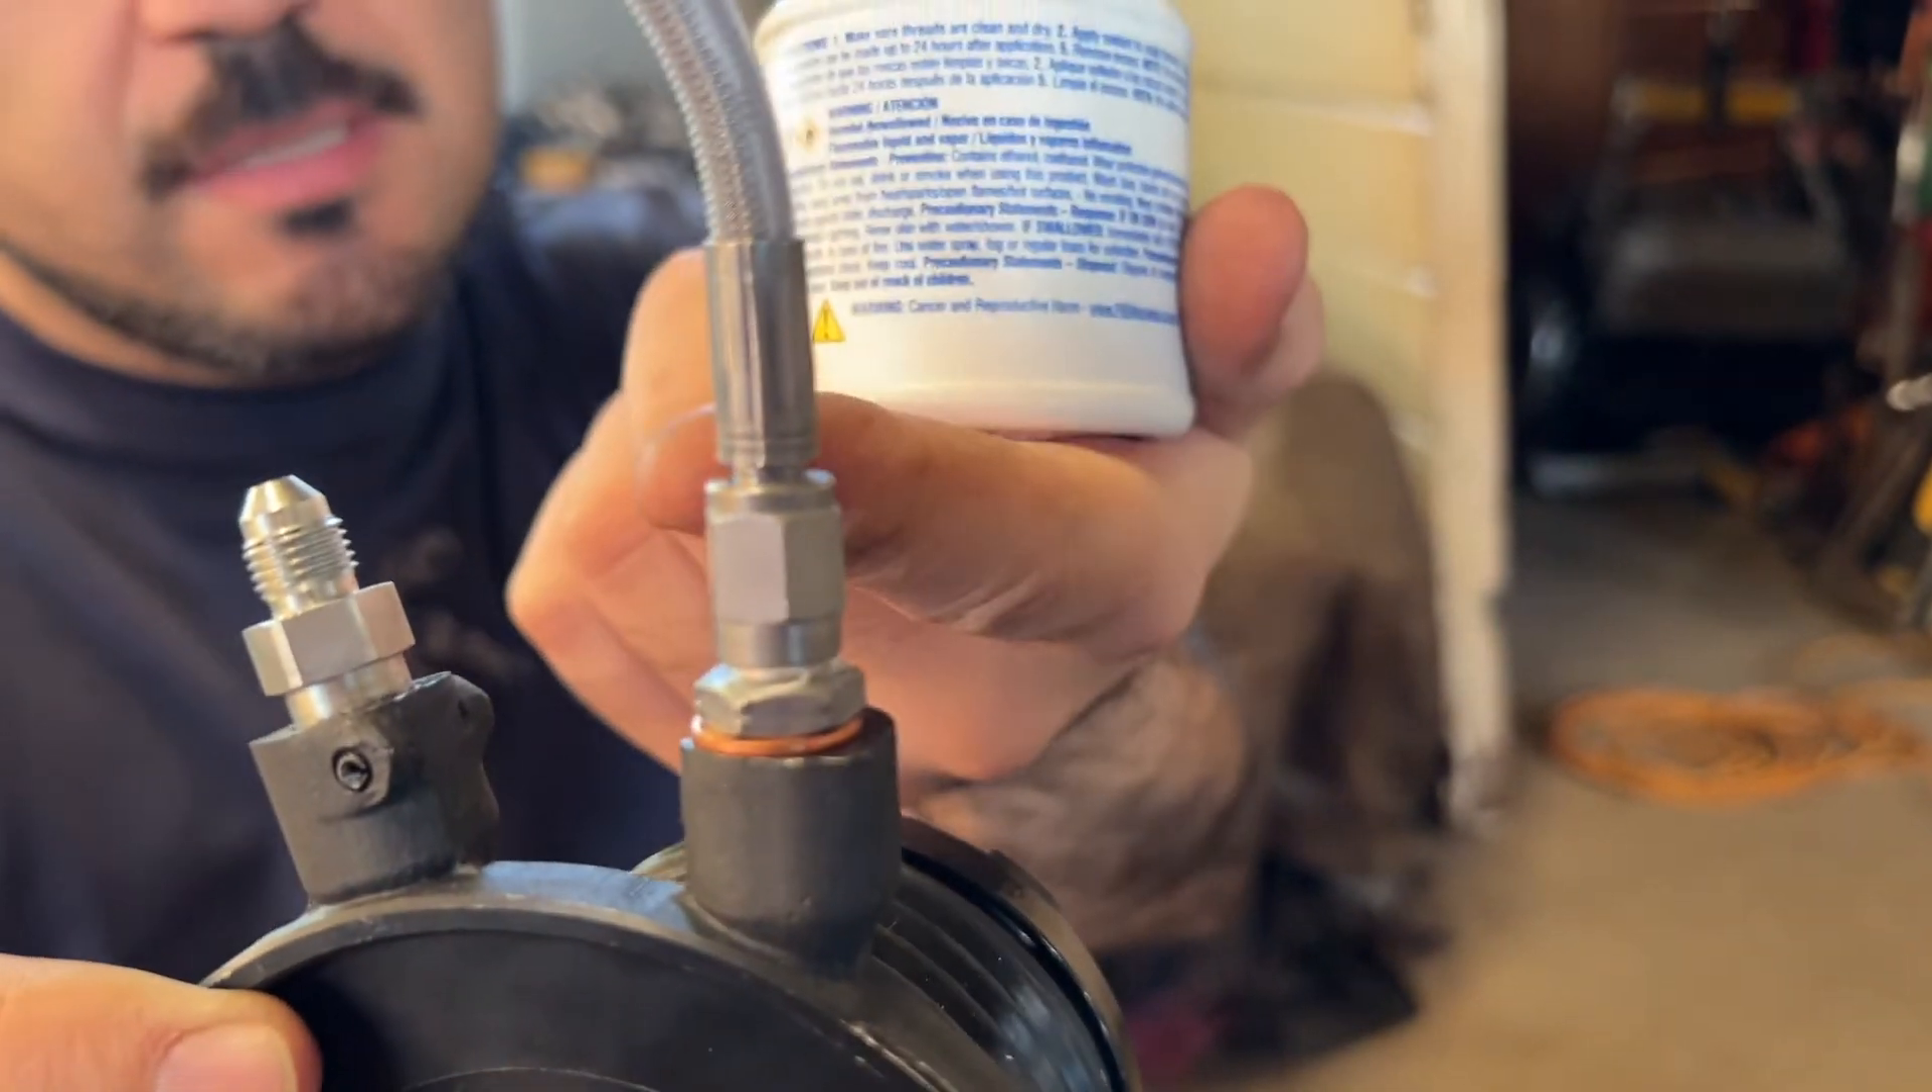The remote bleeder is now installed as you can see brass or copper washer fitting then the line.